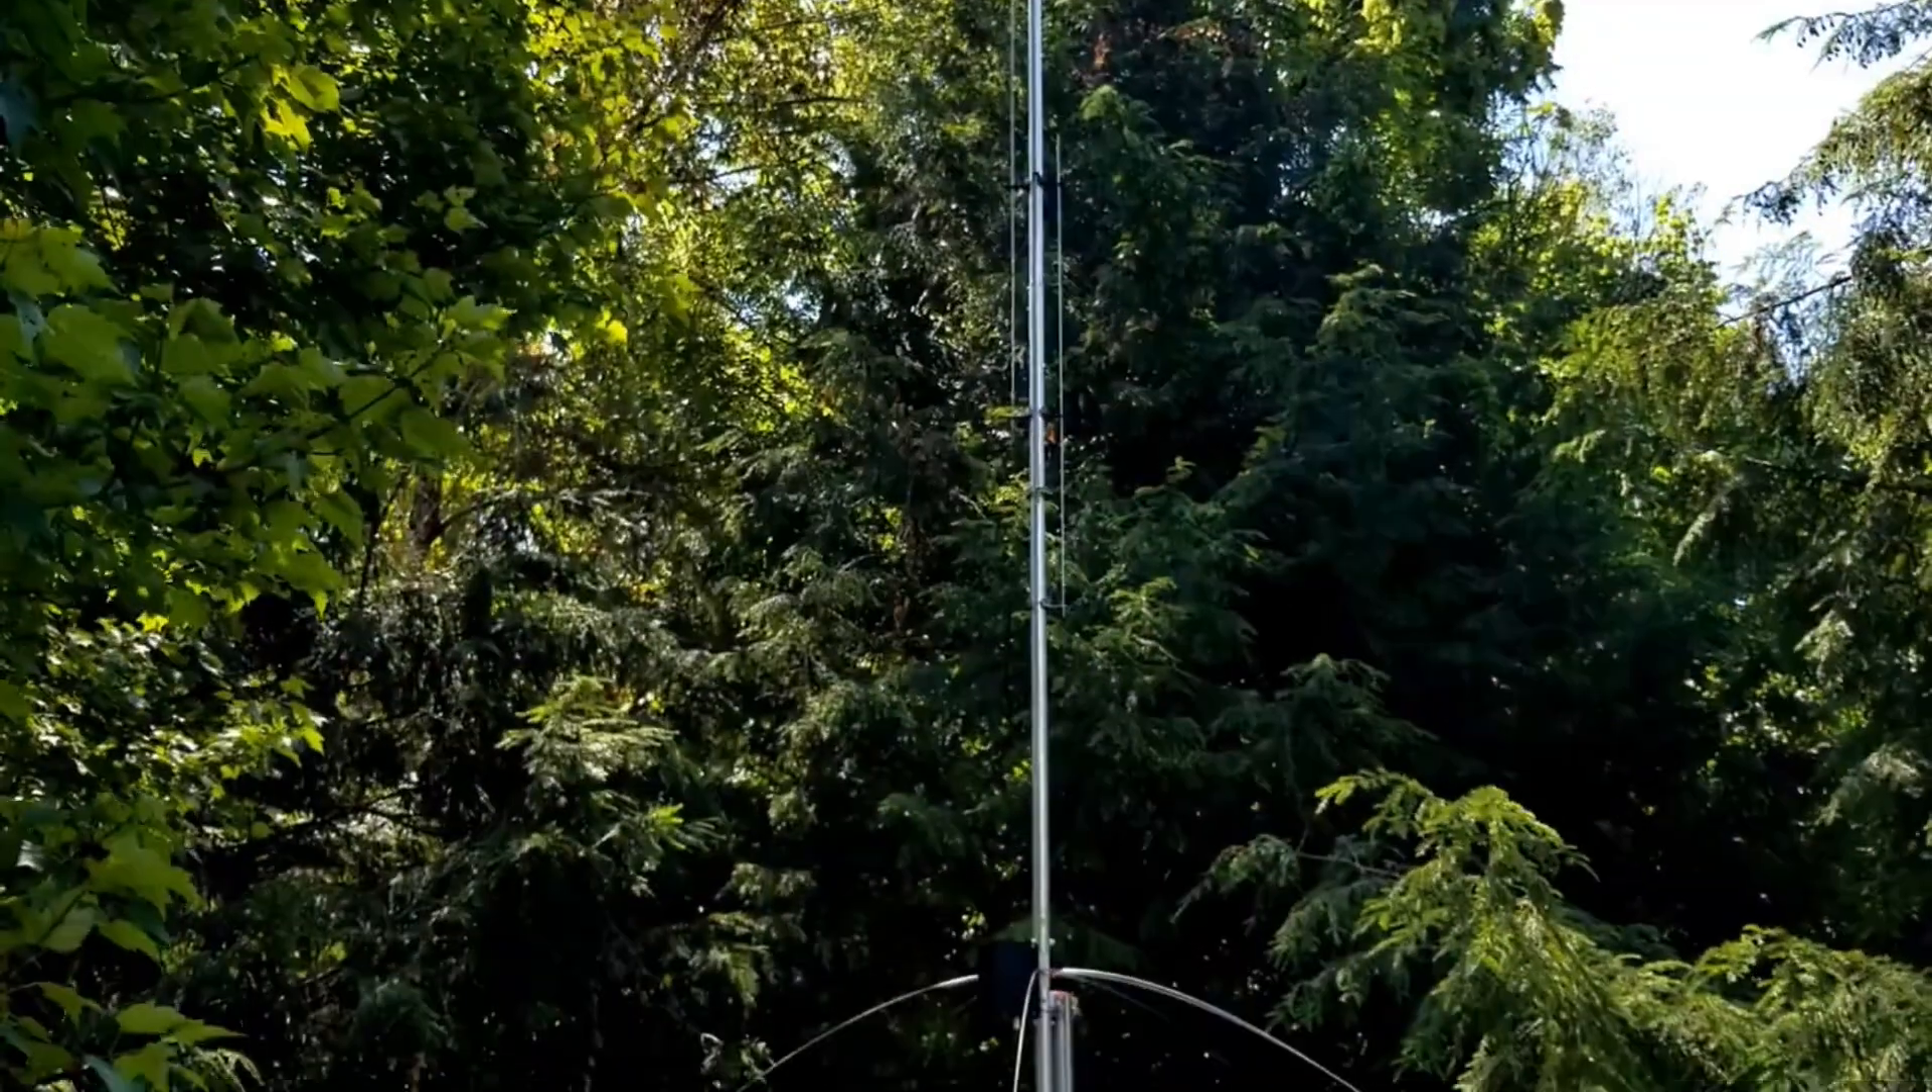The antenna is now on its mast.